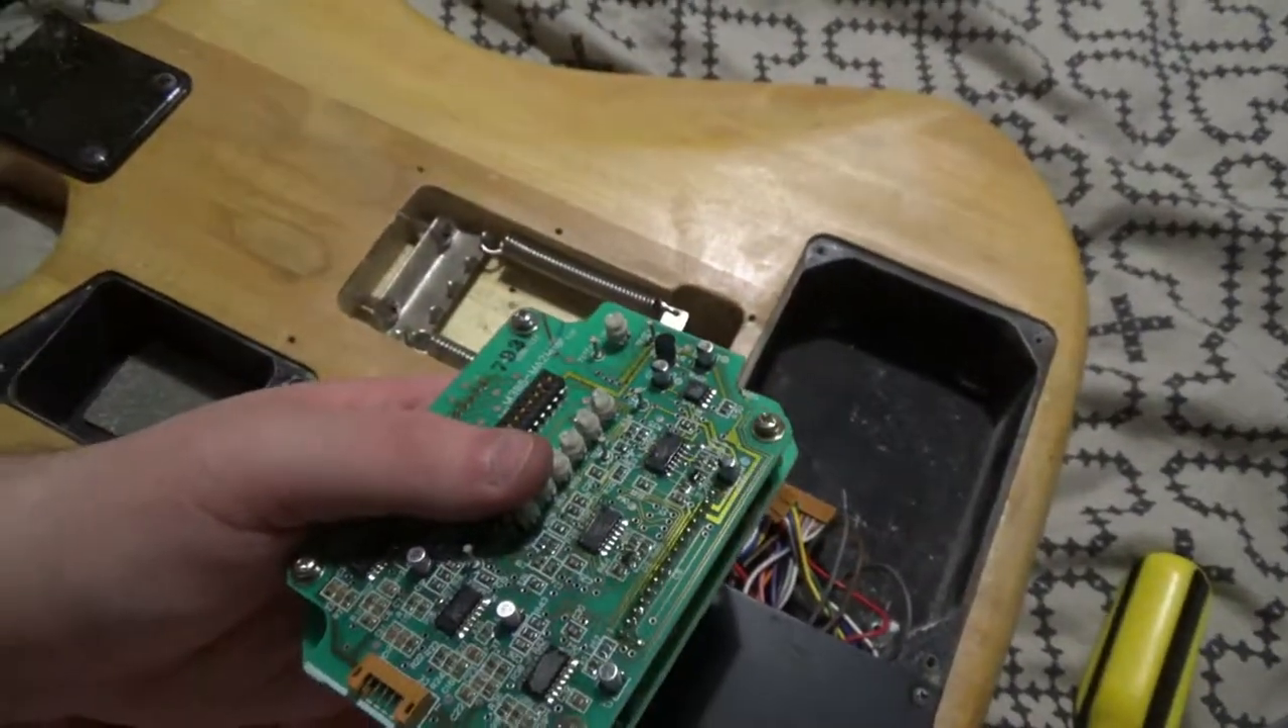The one thing I haven't put back in is the main board.